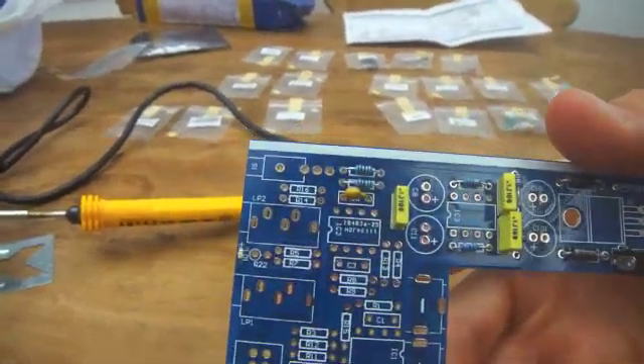And I also recommend a real nice thin solder, as you can see I've done a little bit so far, put a few capacitors in.